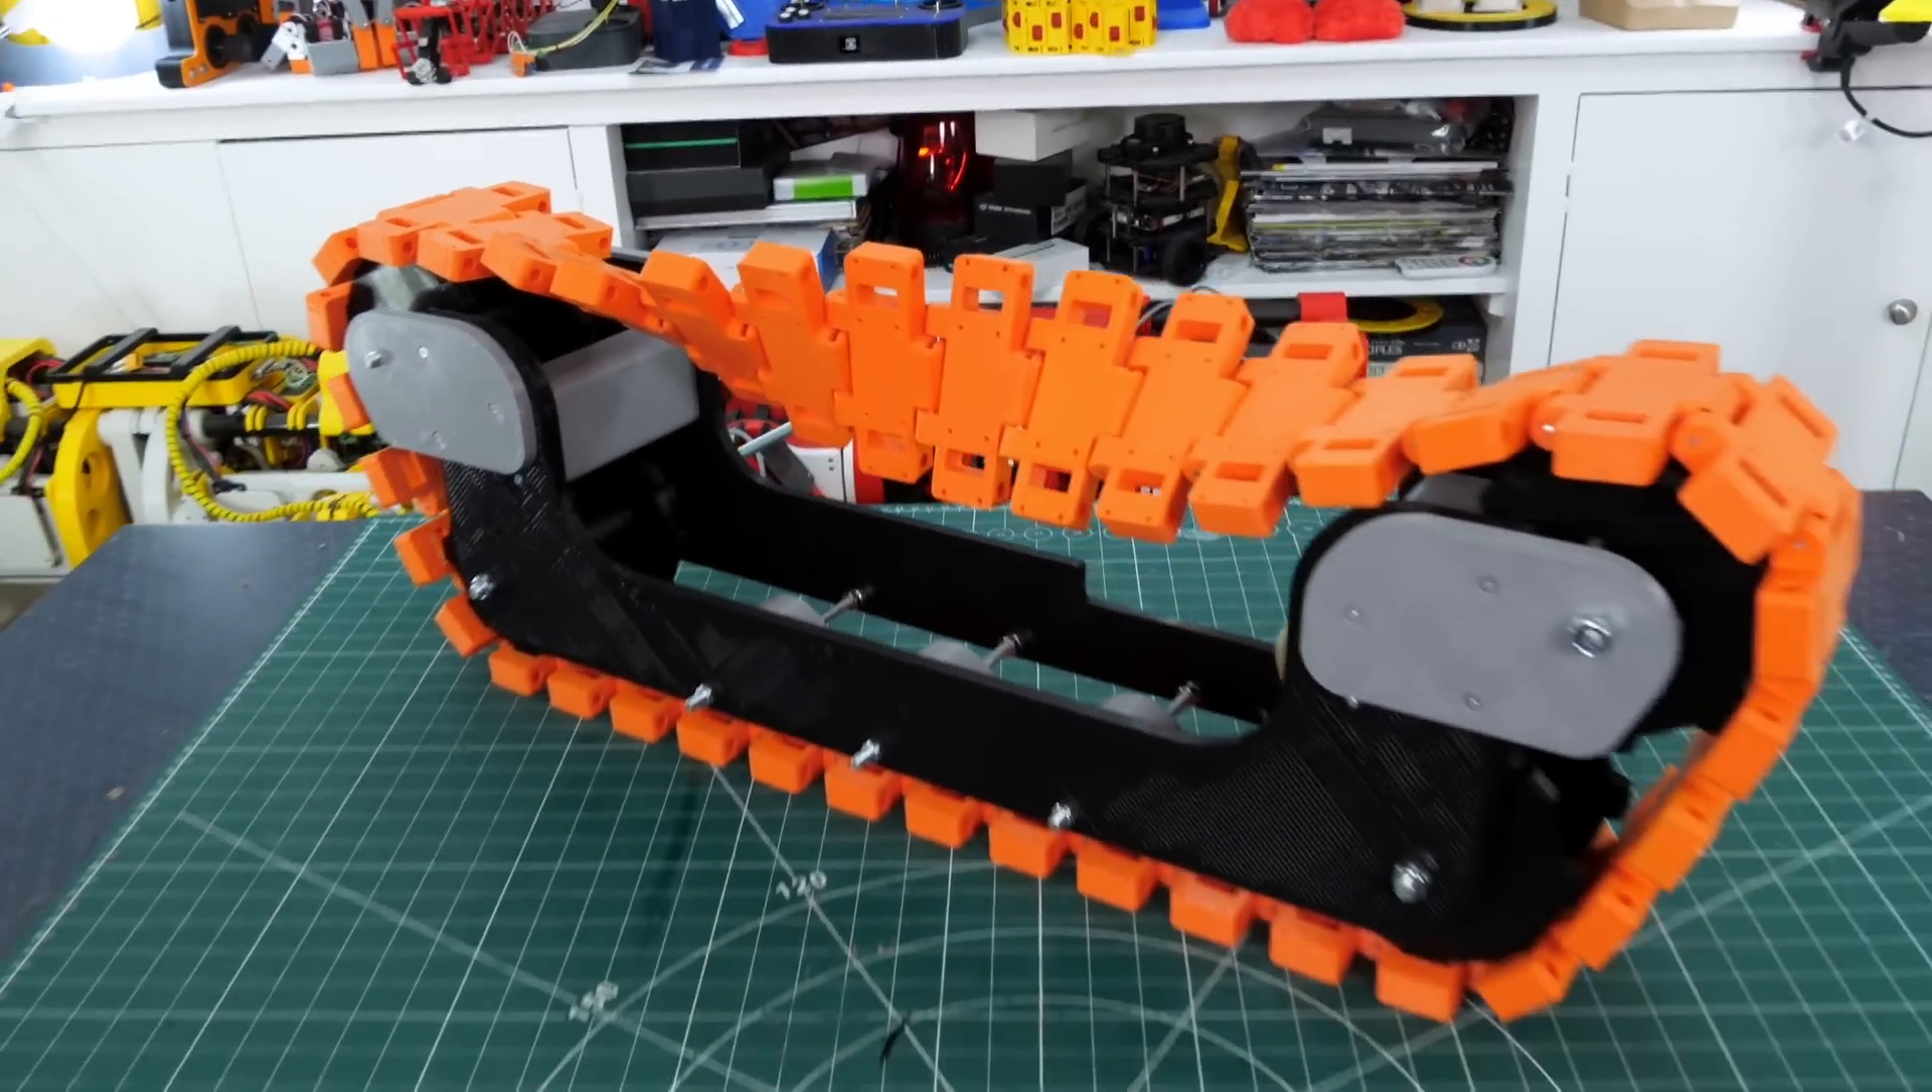With the assembly the length that is the minimum amount of track links I could get in there to get that twist in and have the track go all the way around is 37 links so there it is.